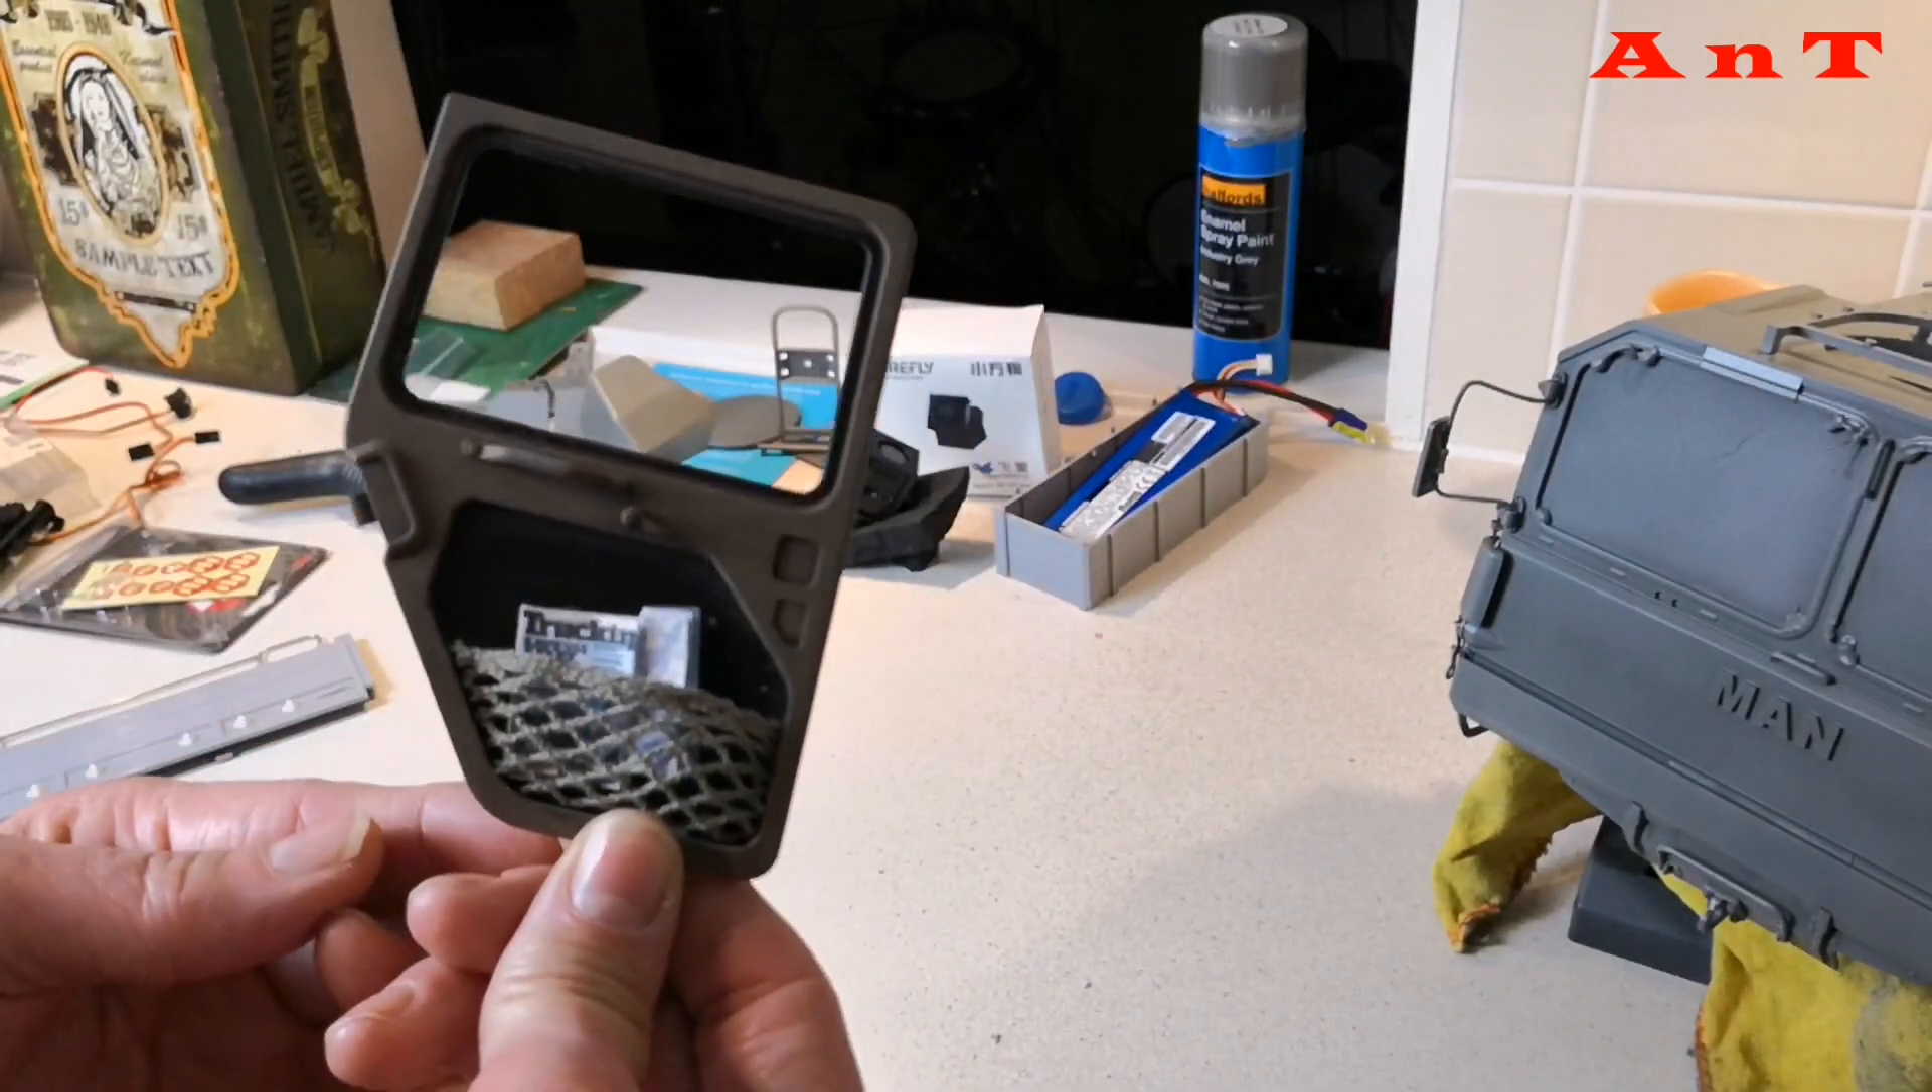Um, this is the inside panel of the door, which as you can tell, obviously isn't on the truck yet.